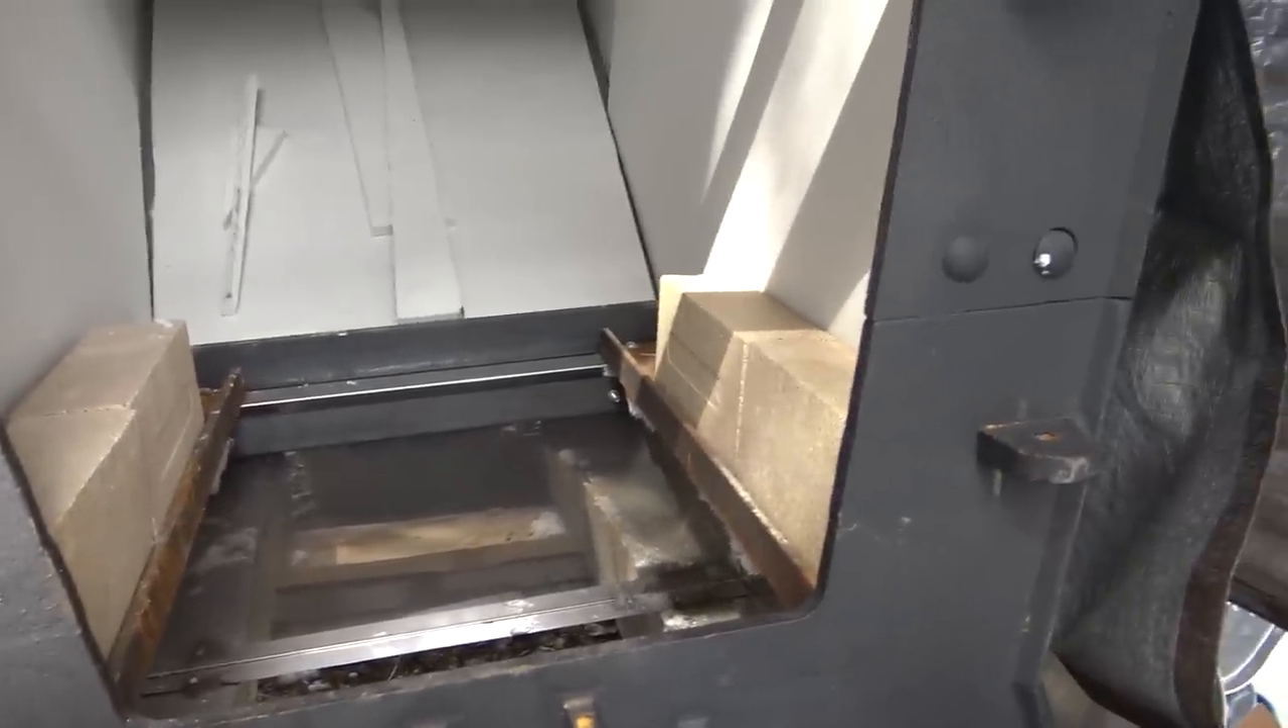So we're looking in the front door here now and you can see I started to dry lay some of these bricks and I'm going to dry lay them to make sure they all fit.